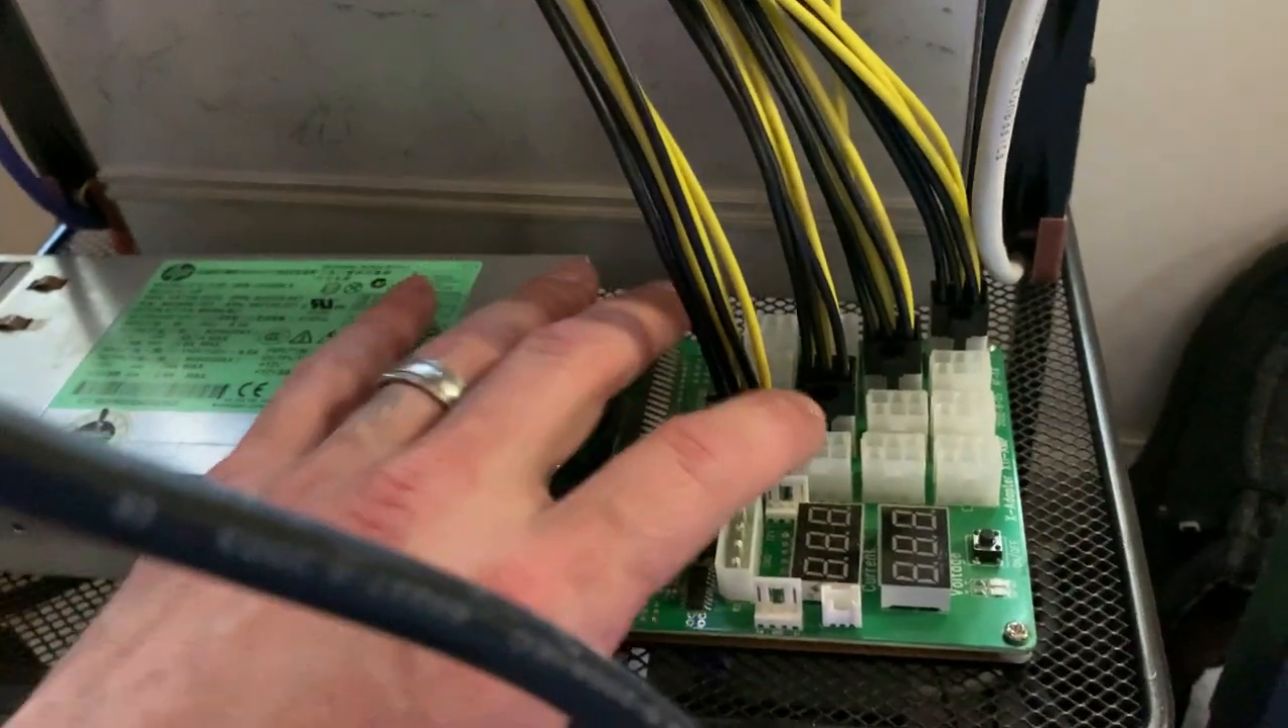So as you can see i got all my pci cables plugged into the breakout board and this is what i was talking about staggering.